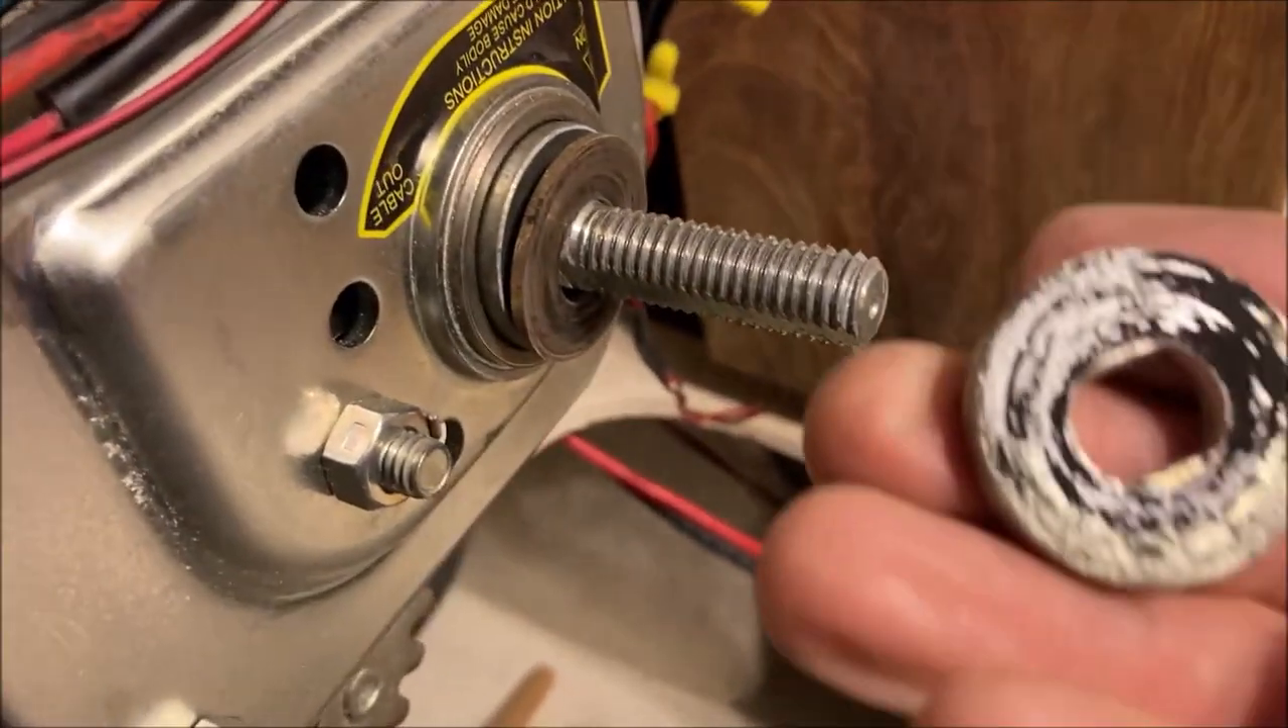Alrighty, the nuts are gone and we are down to the metal pieces that Pete at the factory suggested might be corroded and would cause the problem.